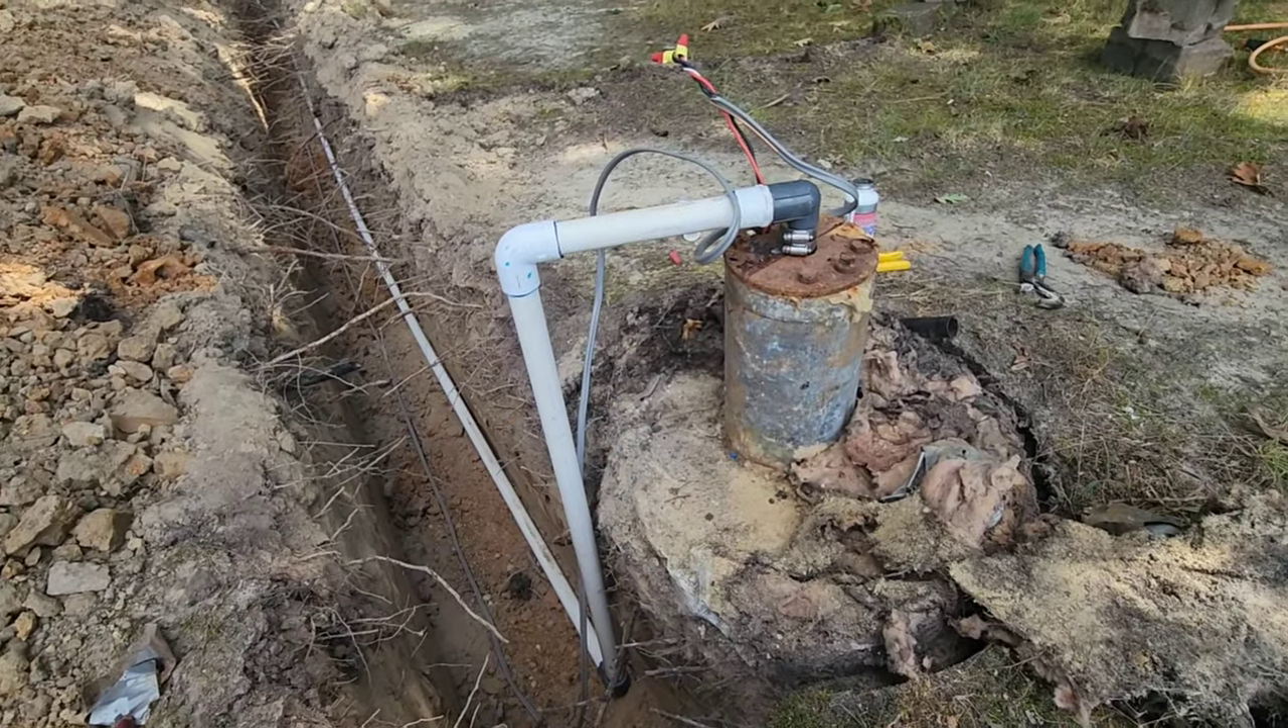I just finished plumbing up the well head.